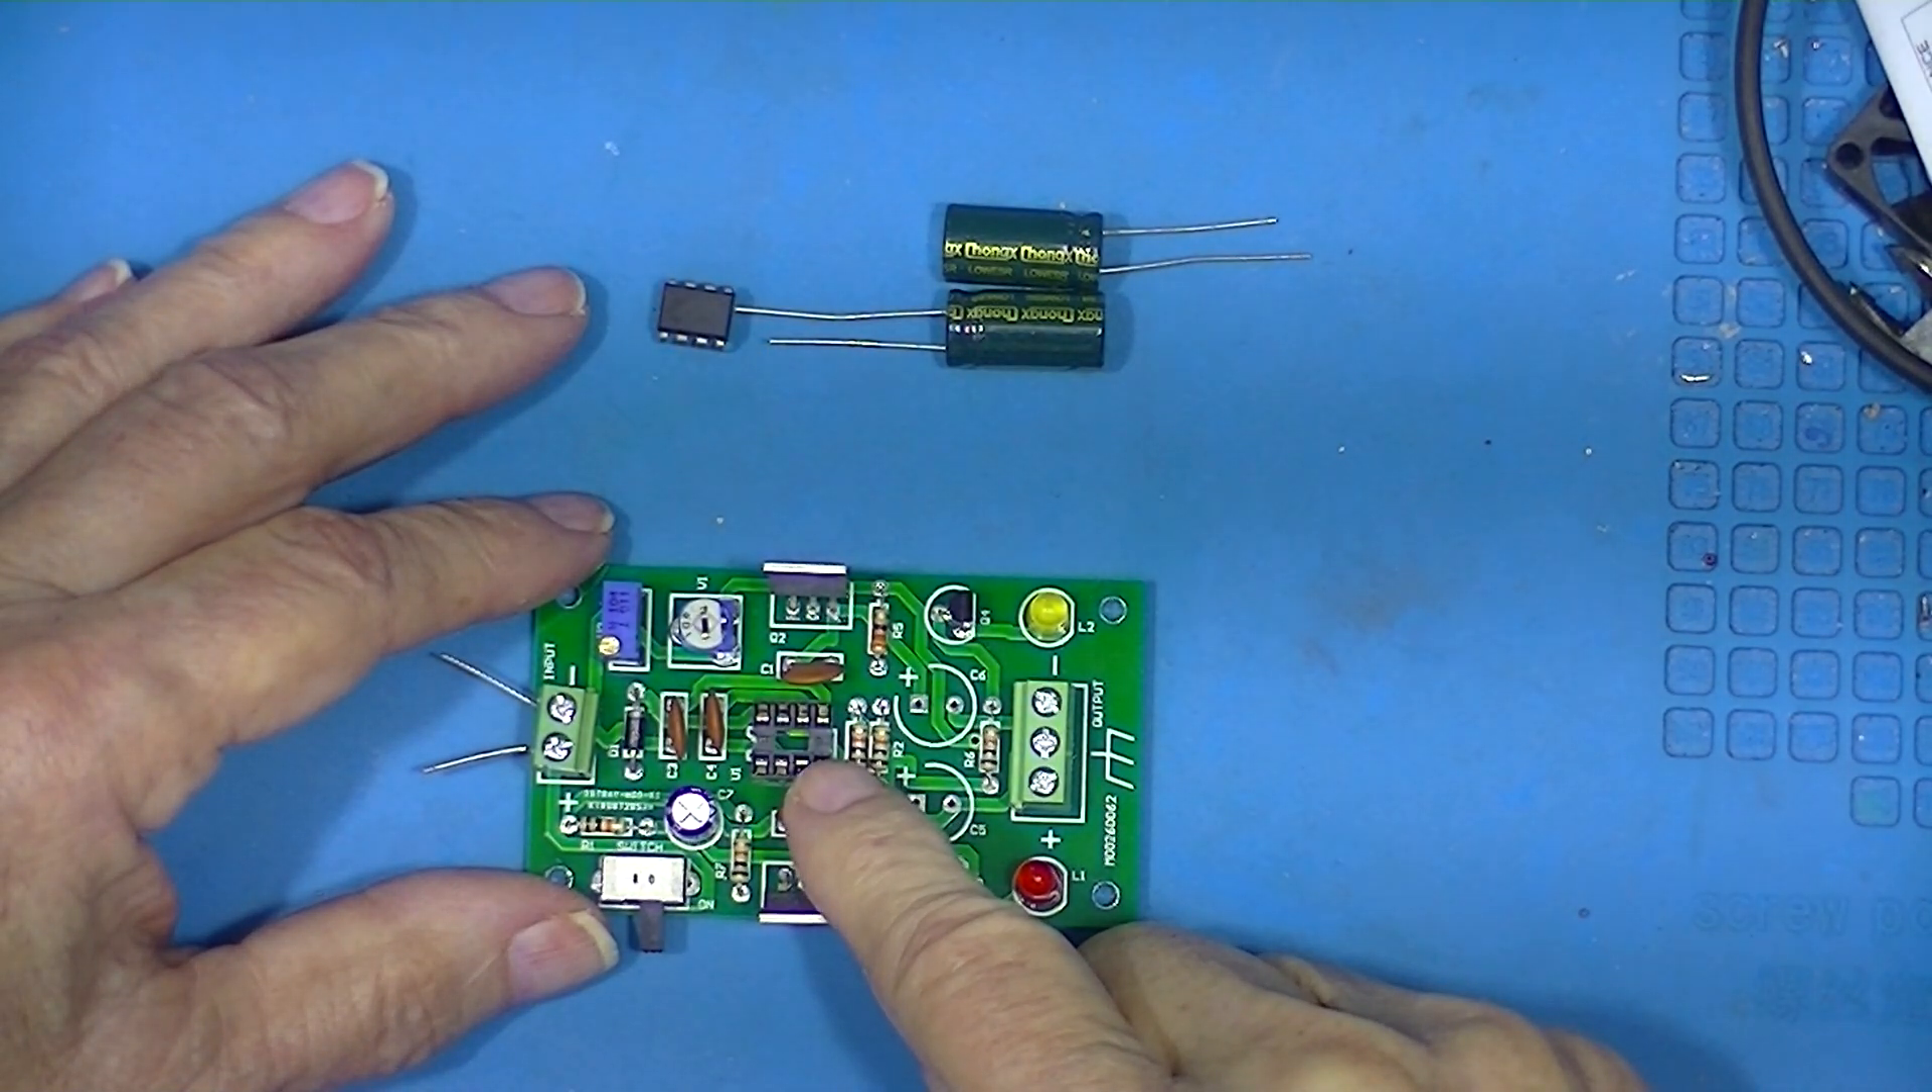And I have not yet plugged in the LM358.